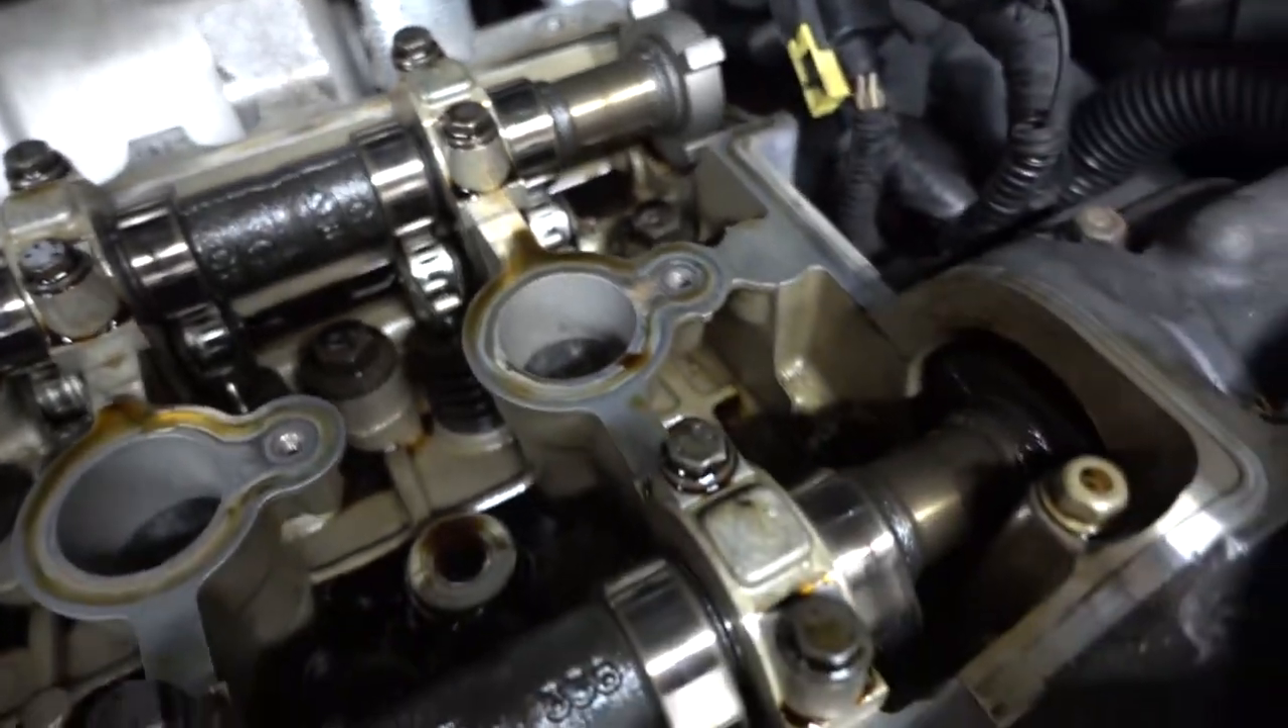All right, so just took the valve cover off and this is what the inside of 100 ,000 miles looks like.